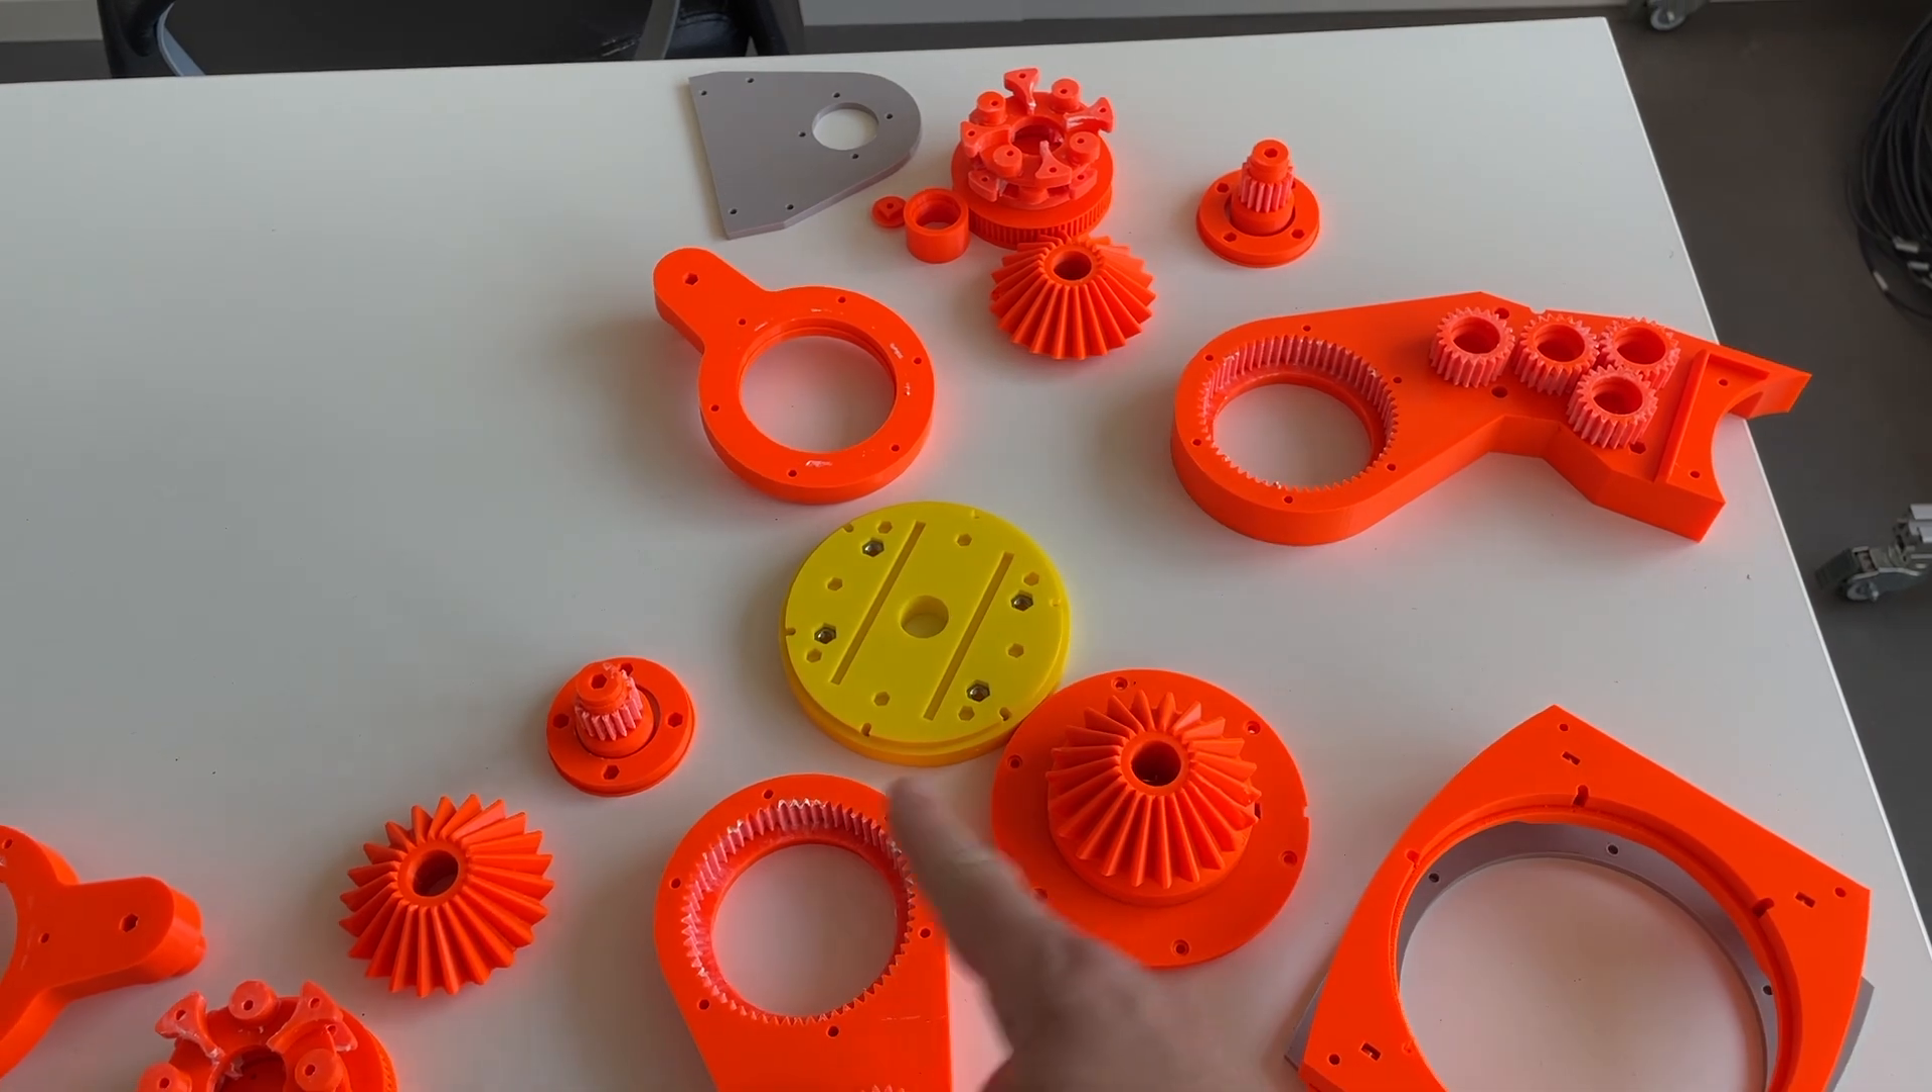I have disassembled completely this module.